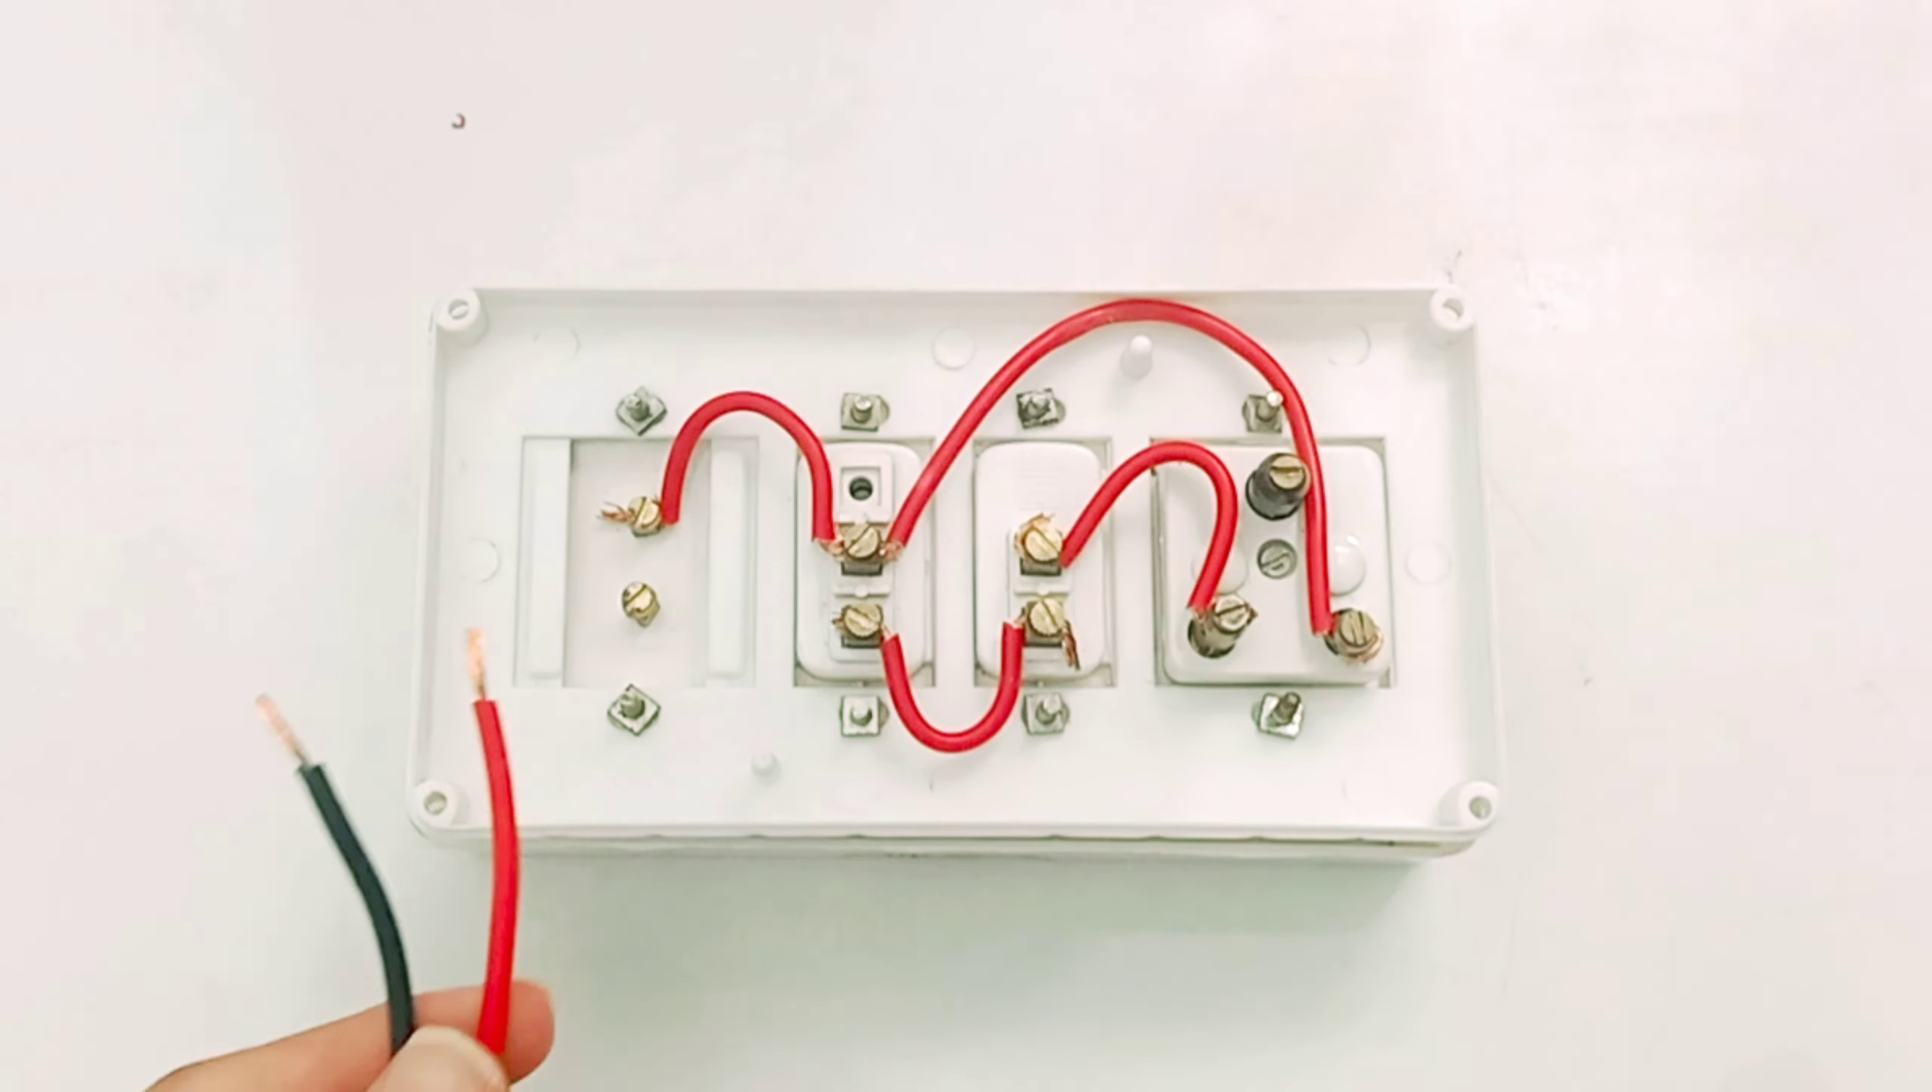तो guys इतने wiring हमारी हो गई है।